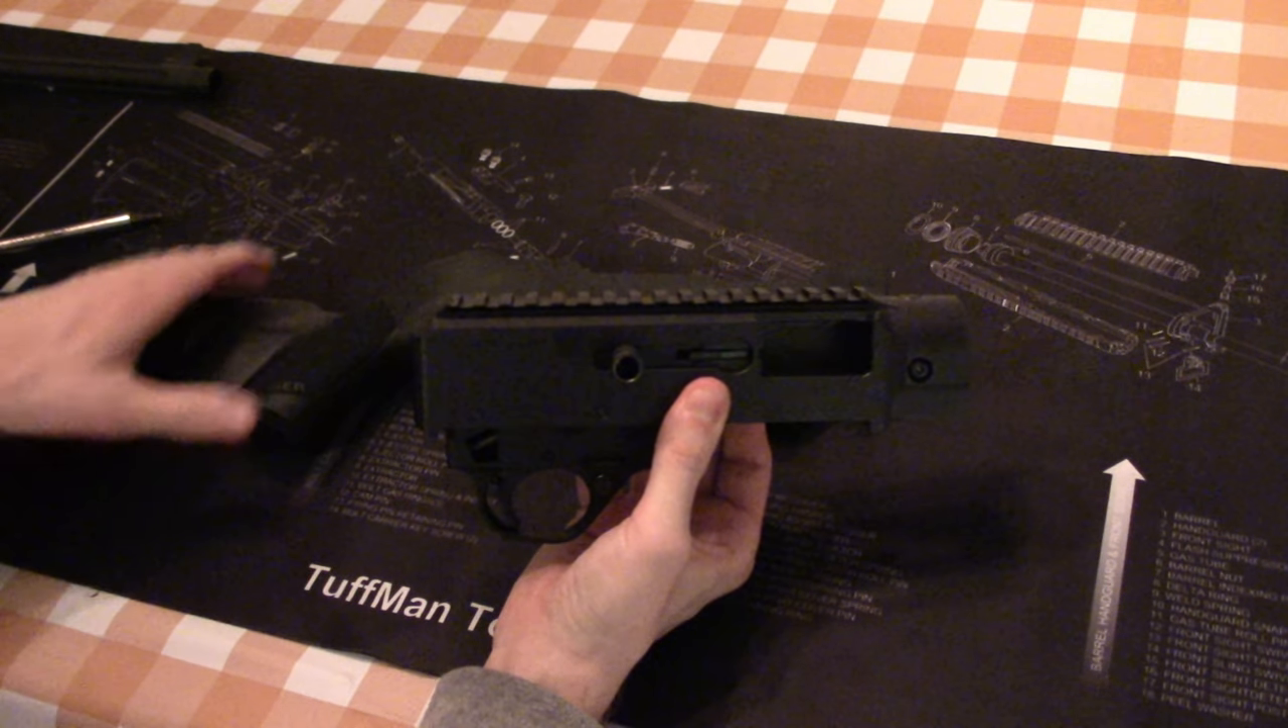The receiver is now out of the stock.